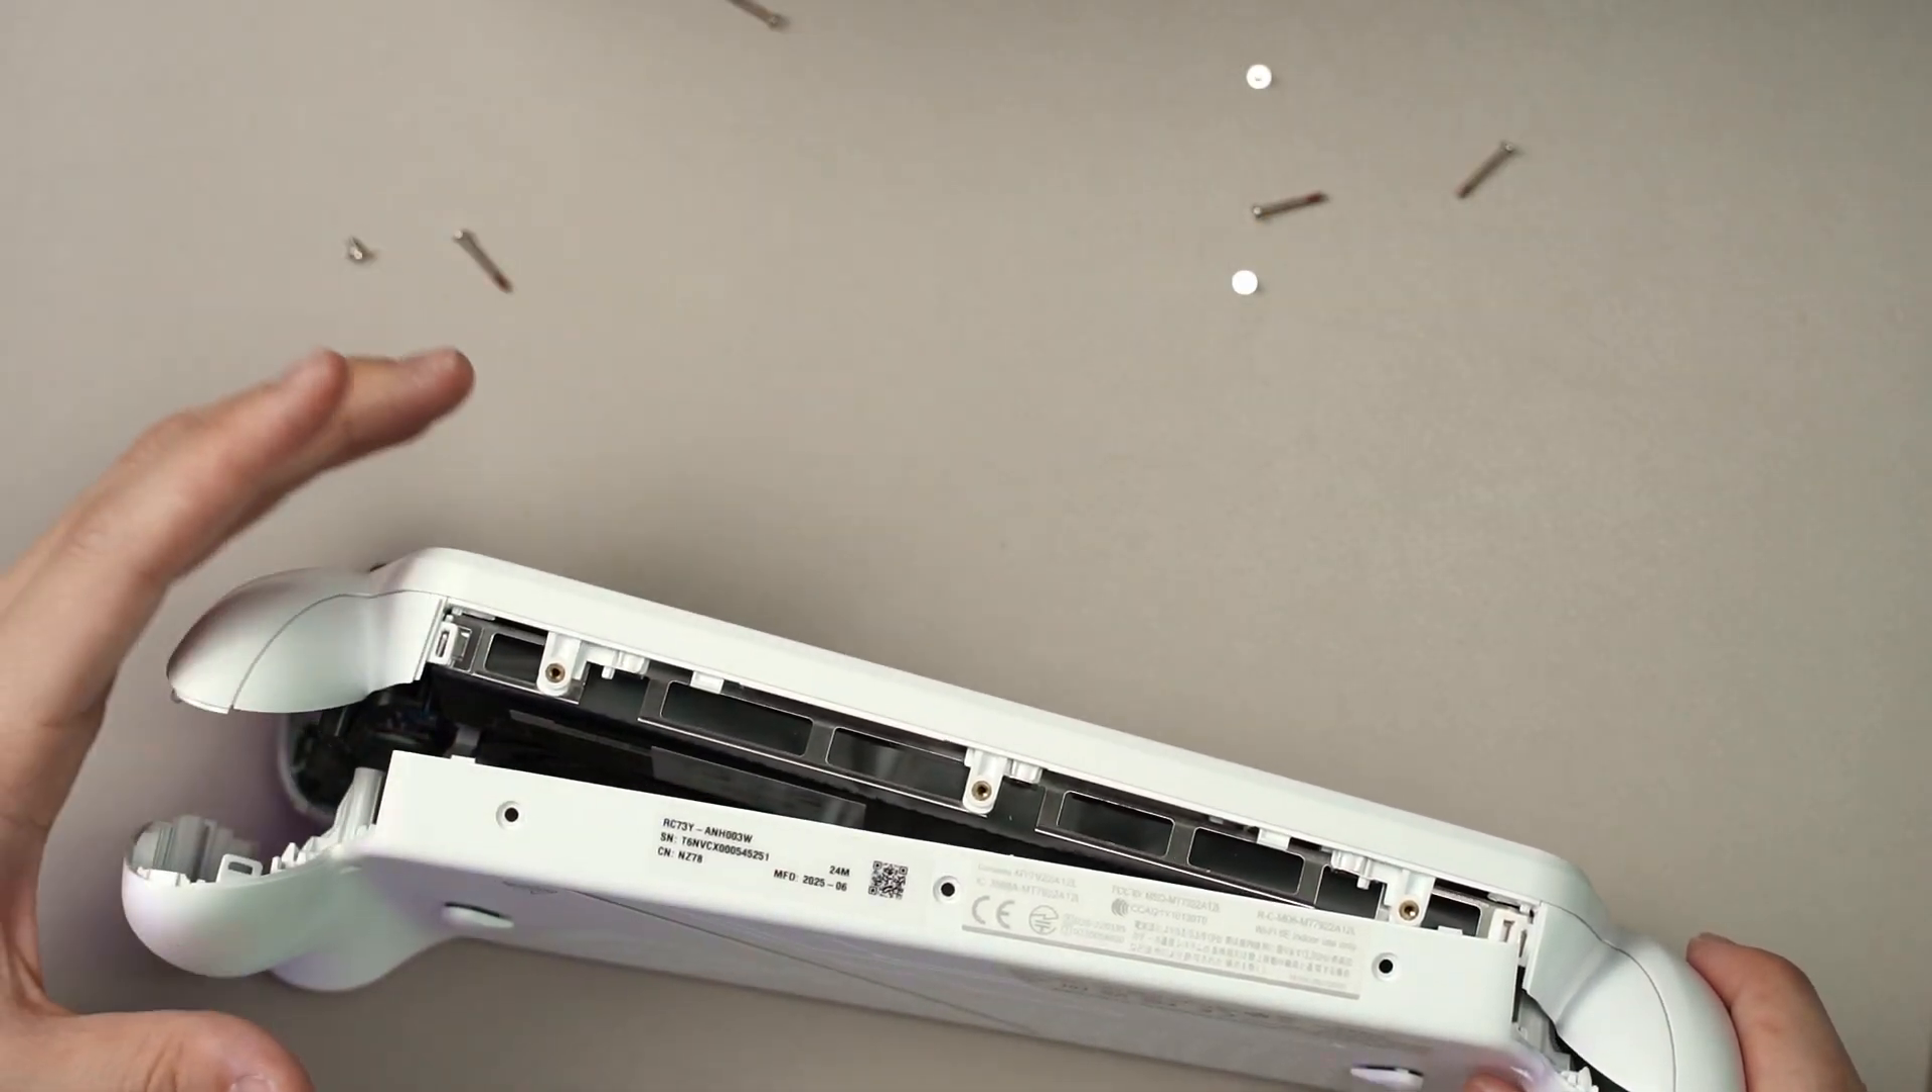The whole back plate is open.